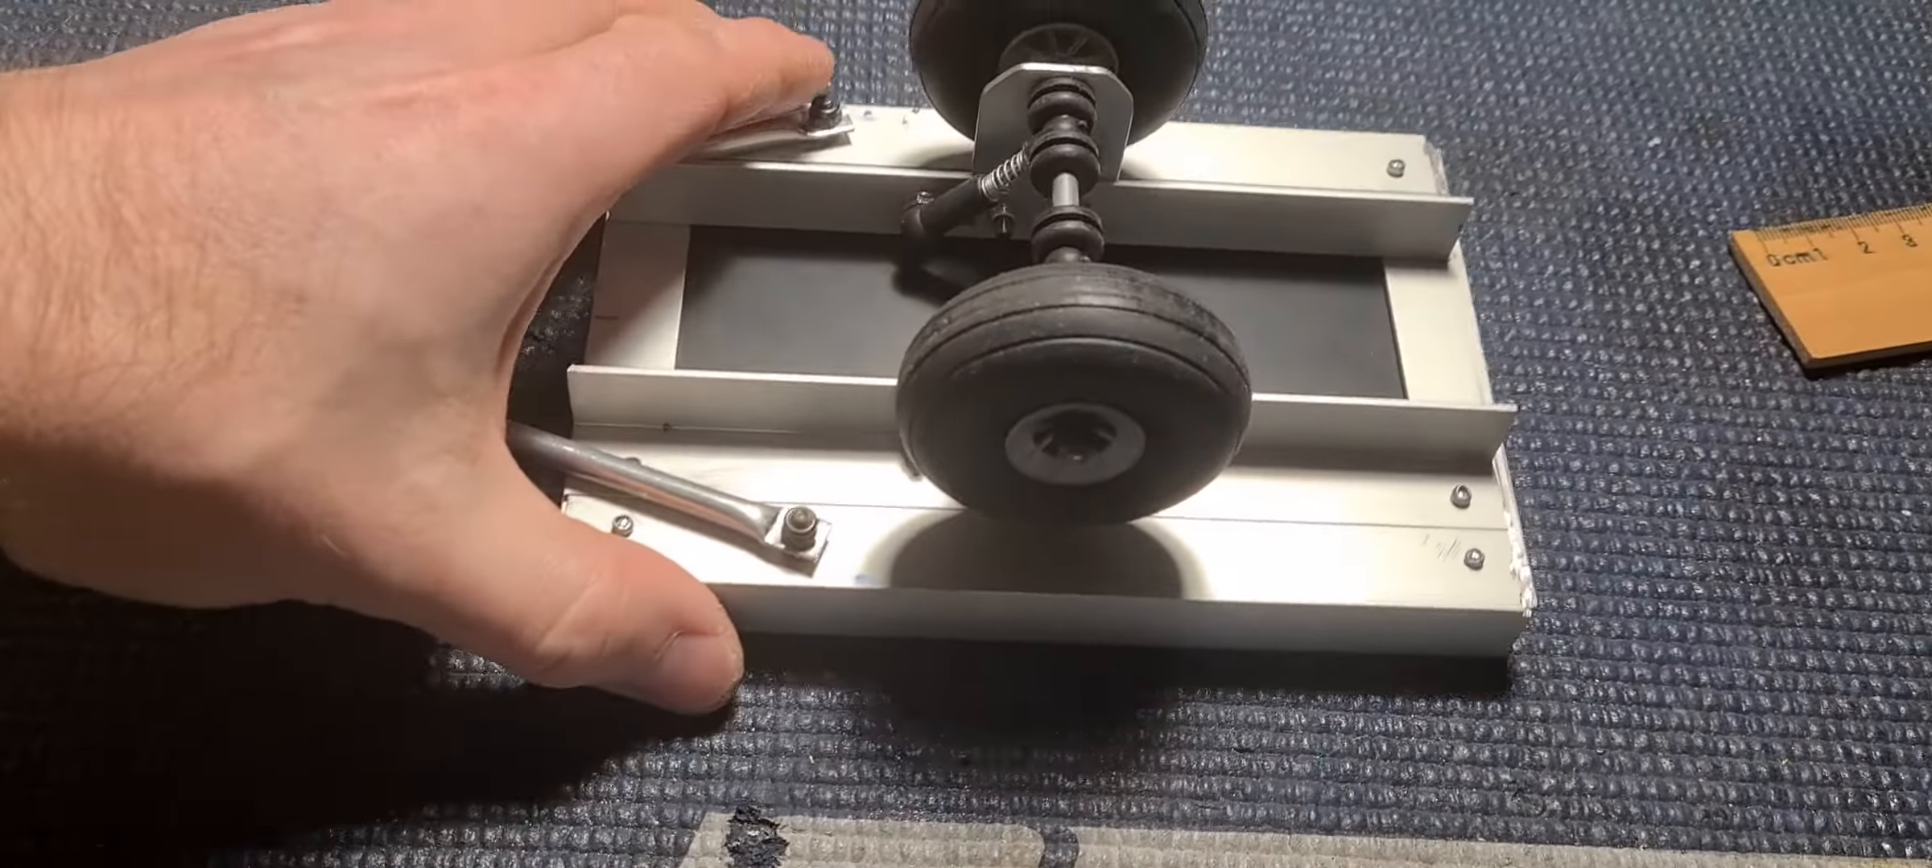This time you can see the trailer itself with the wheels everything on.